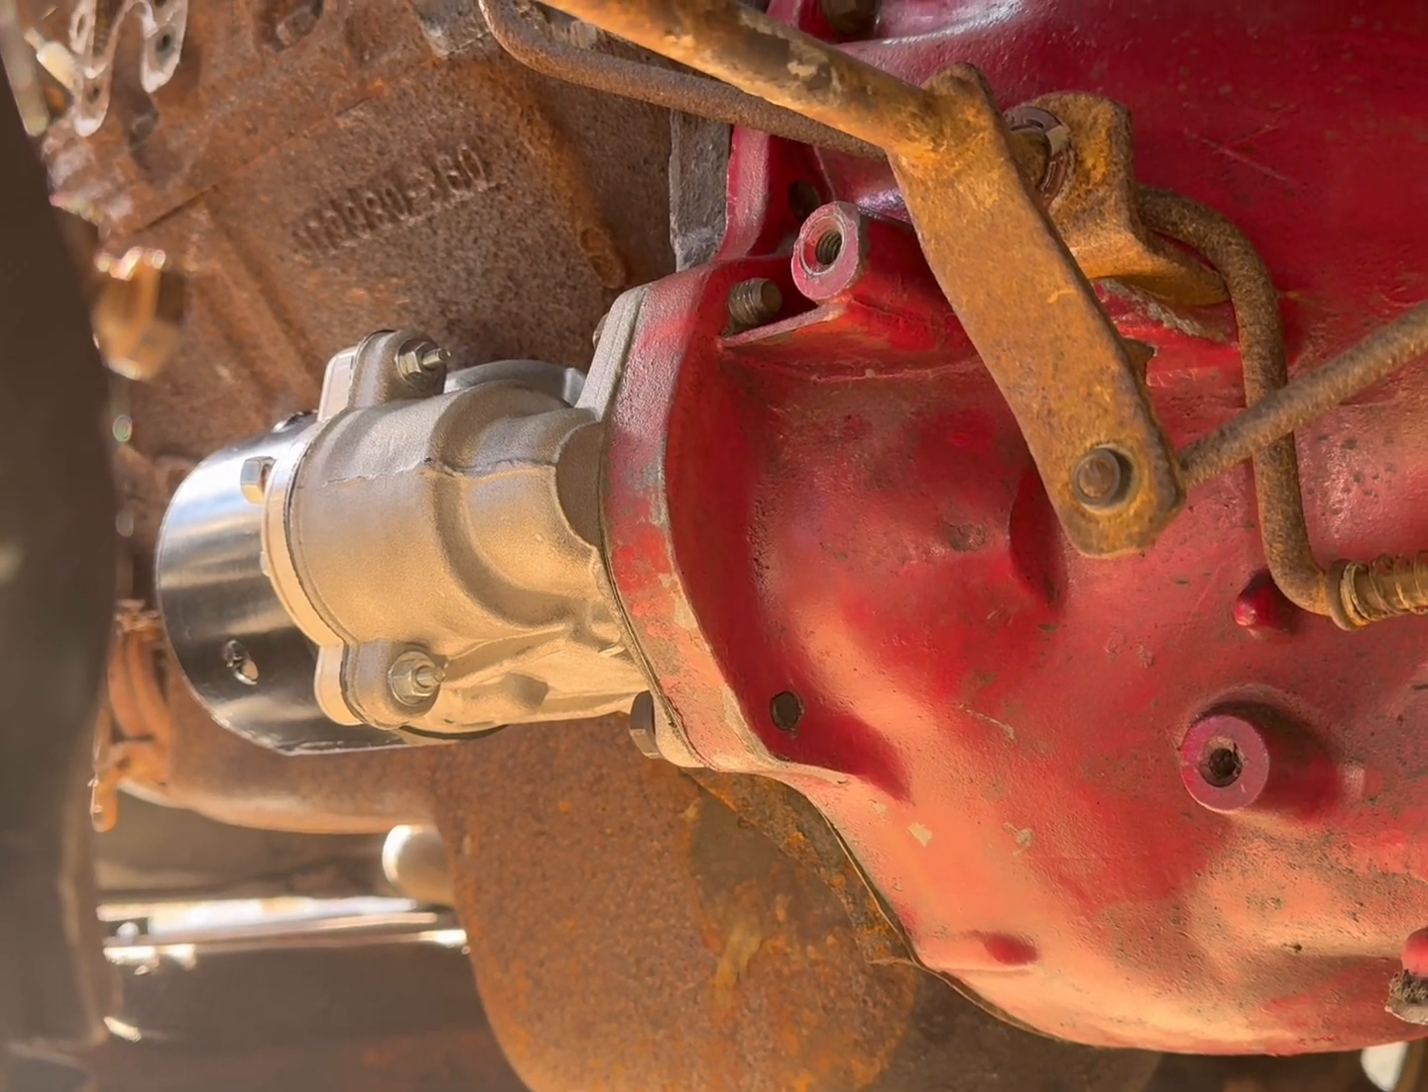Стартер извиняюсь занял свое место все стоит надо прокинуть проводку.